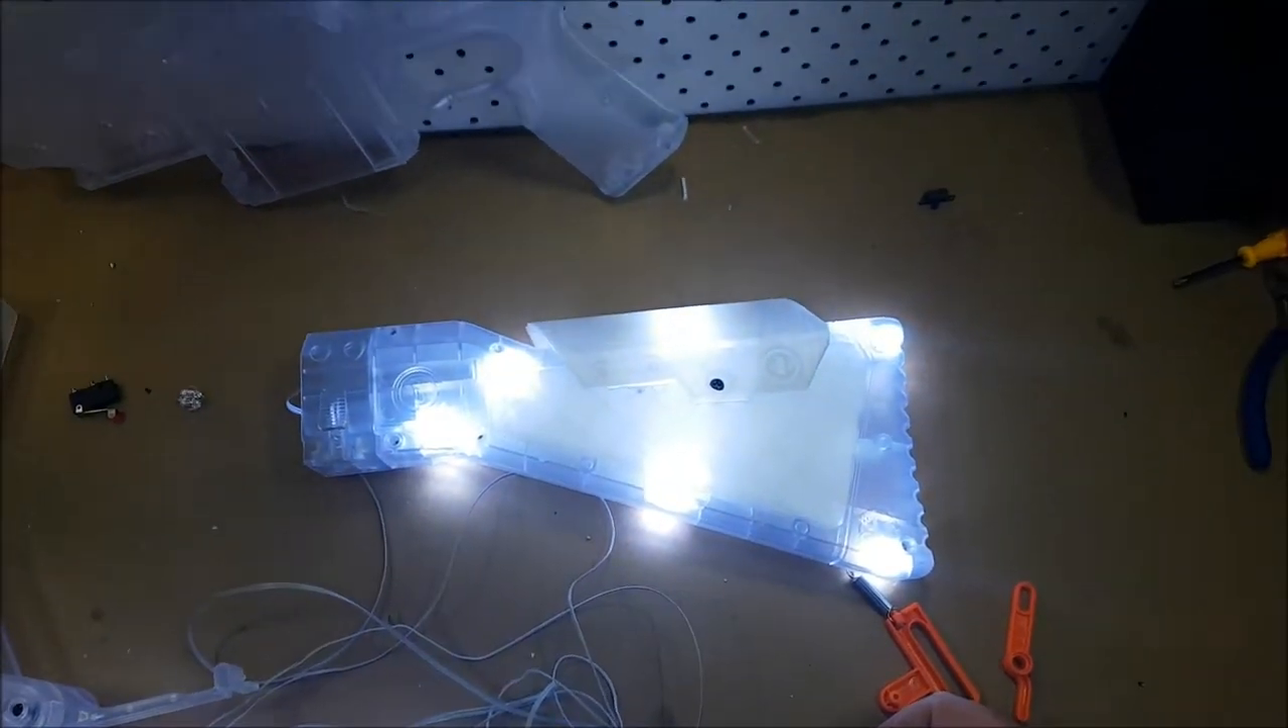The stock has been done. I've put all the LEDs in place for the stock.